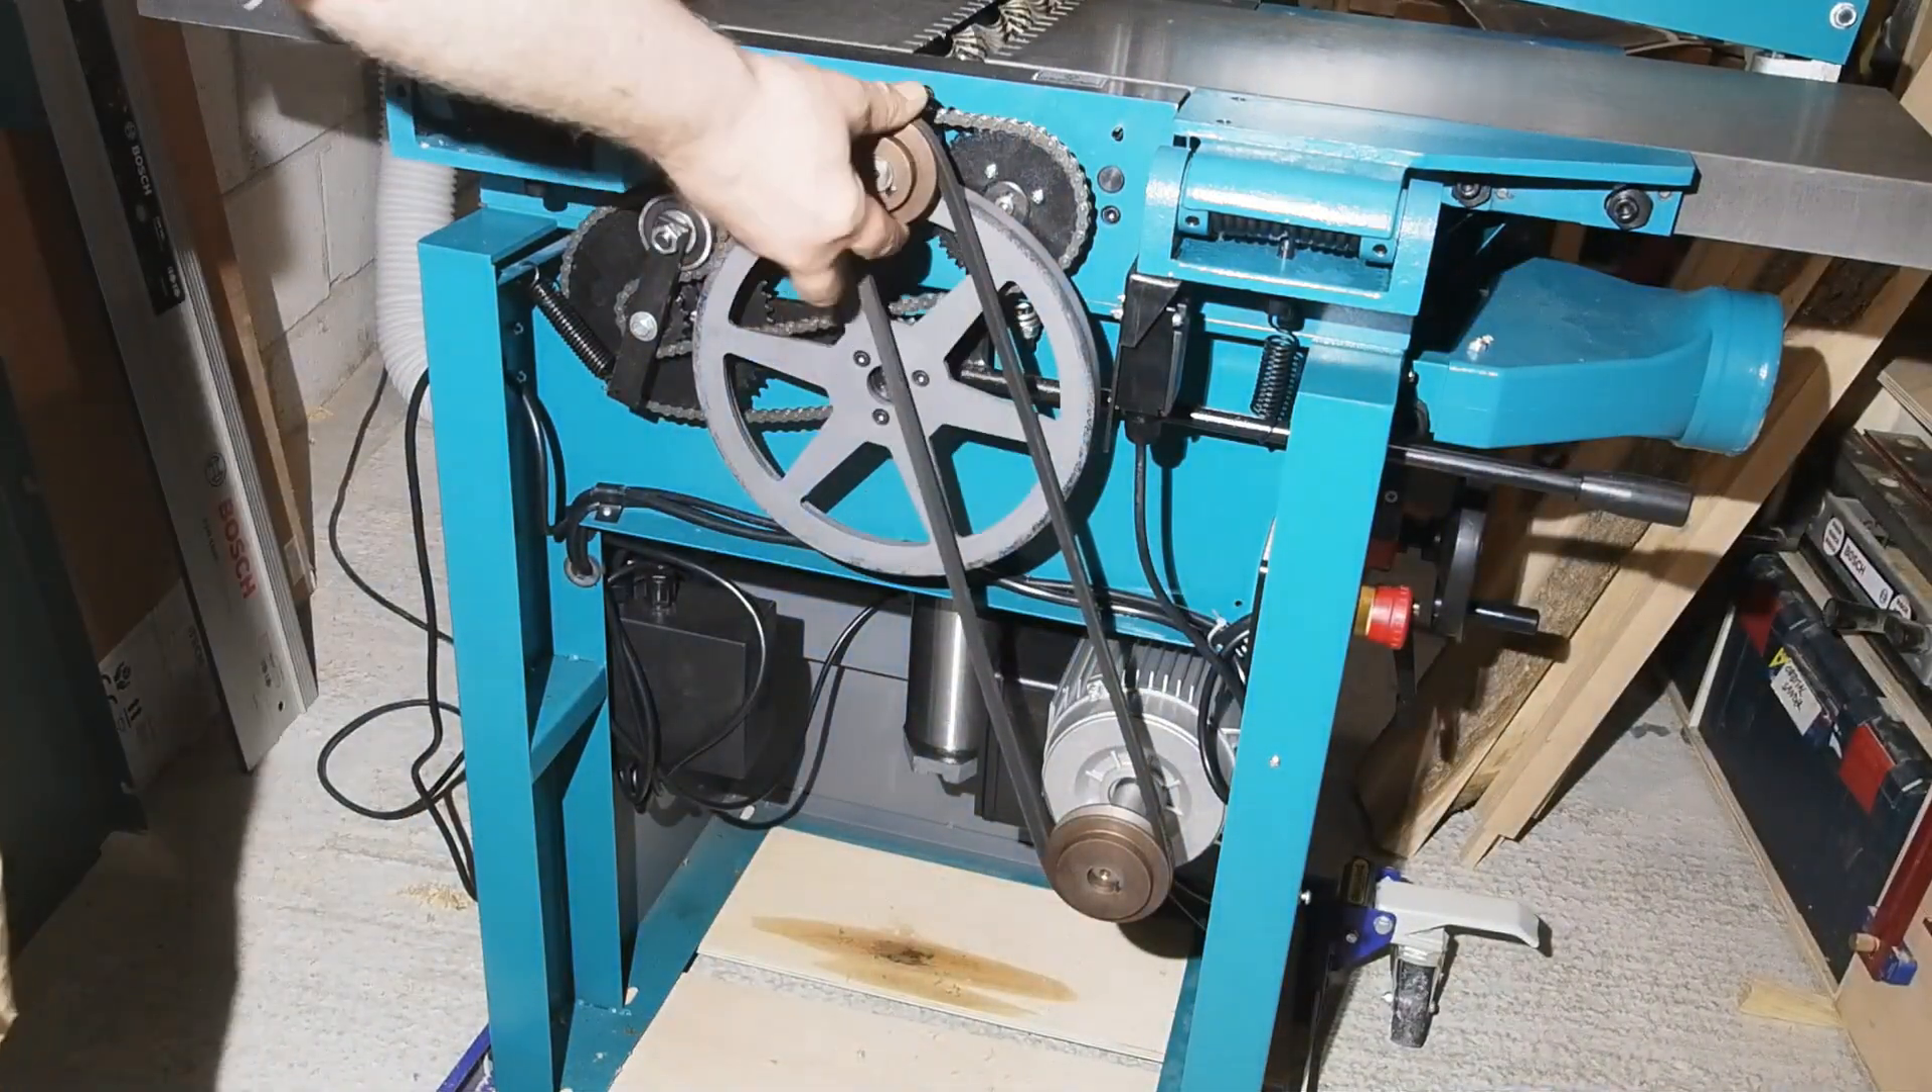I've taken the cover off the back of the machine so you can have a look inside.